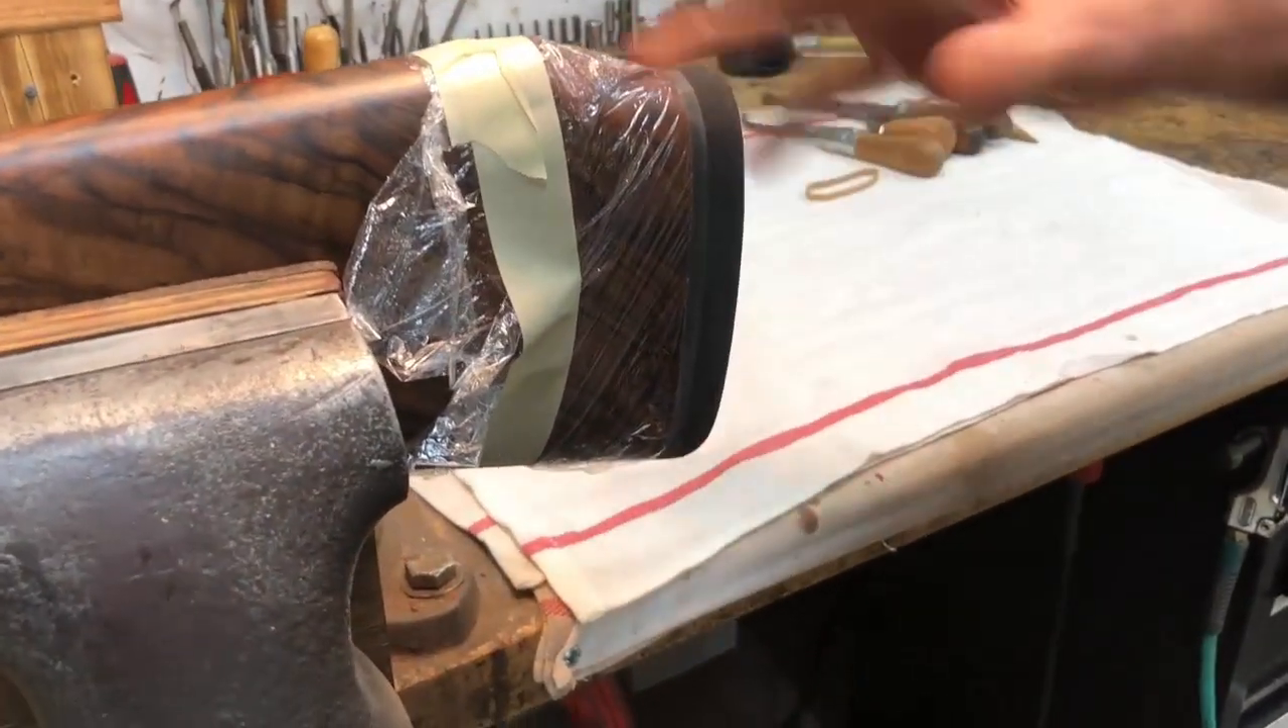You can see I've put a piece of saran wrap and just sort of taped it so to keep it from bunching up.